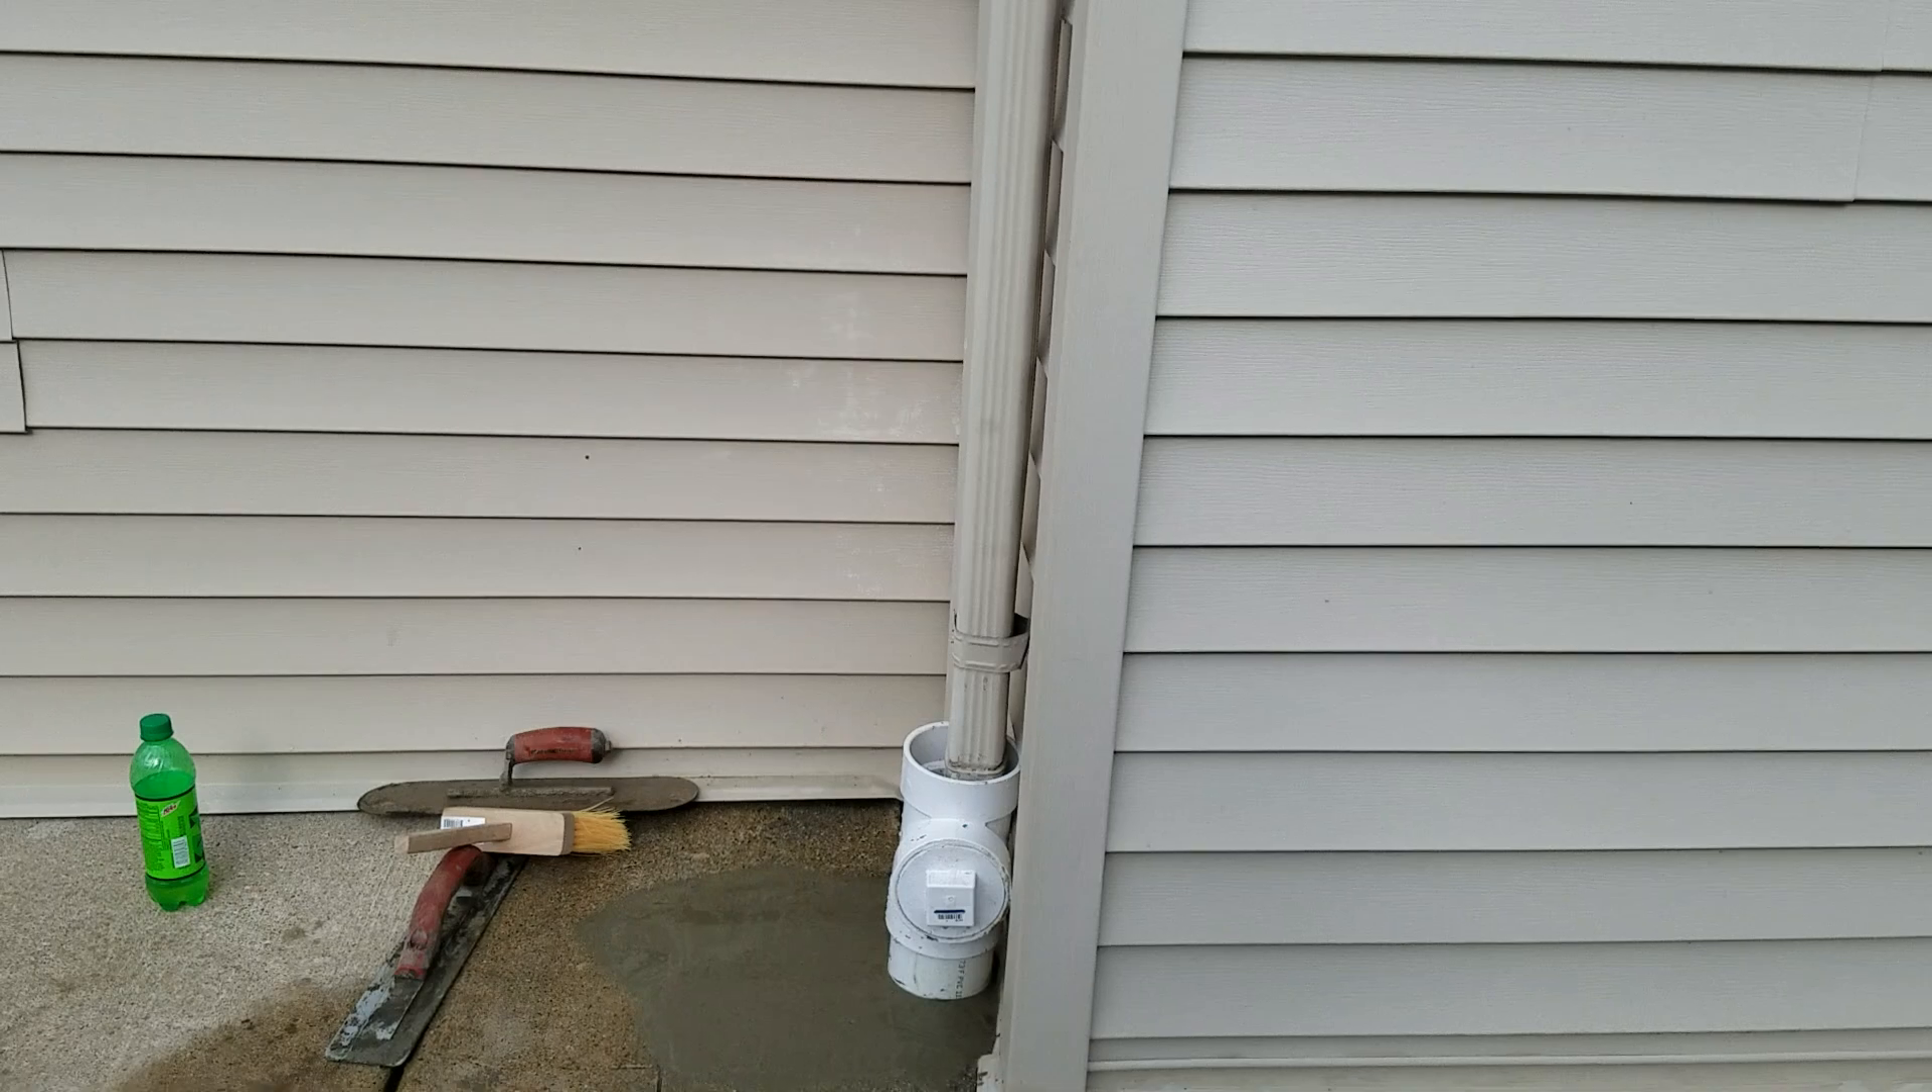We cut the concrete right there and we put a clean out.